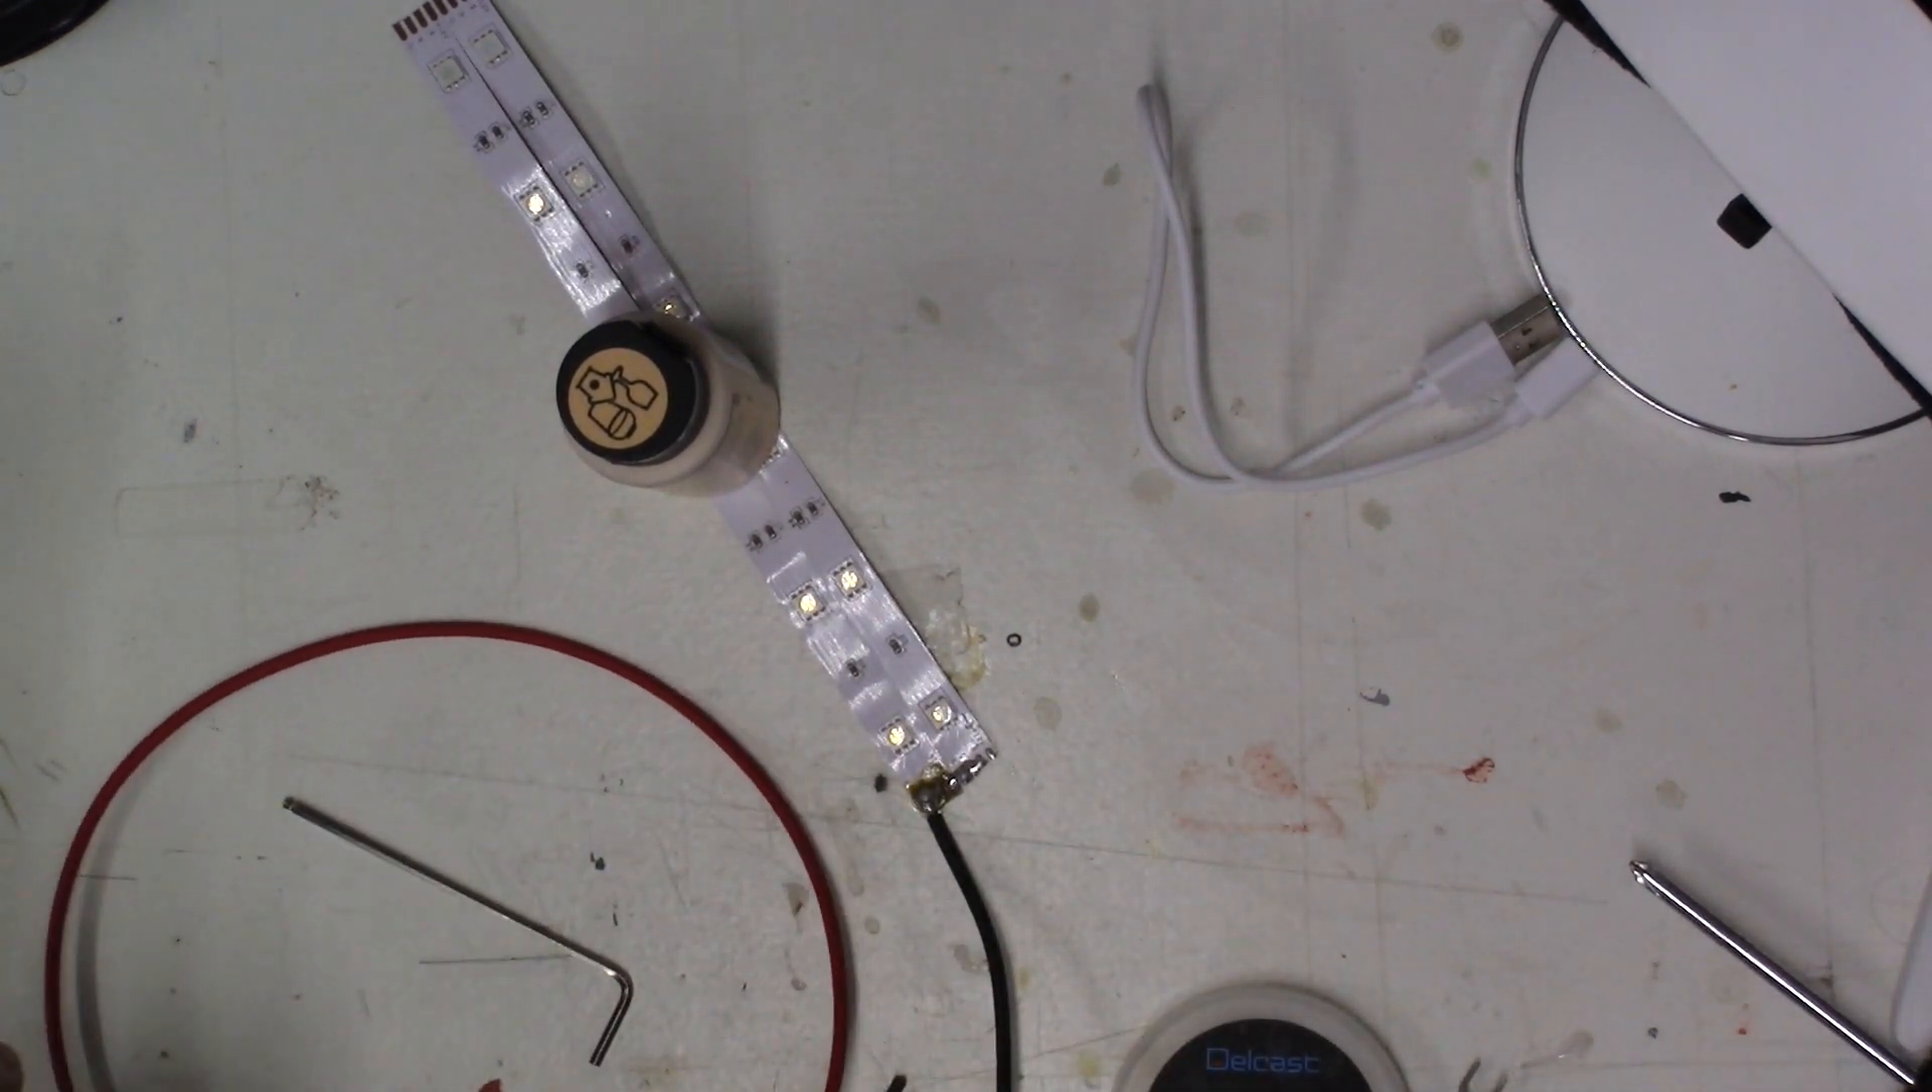Now we have the negative lead and now we just need the positive lead.